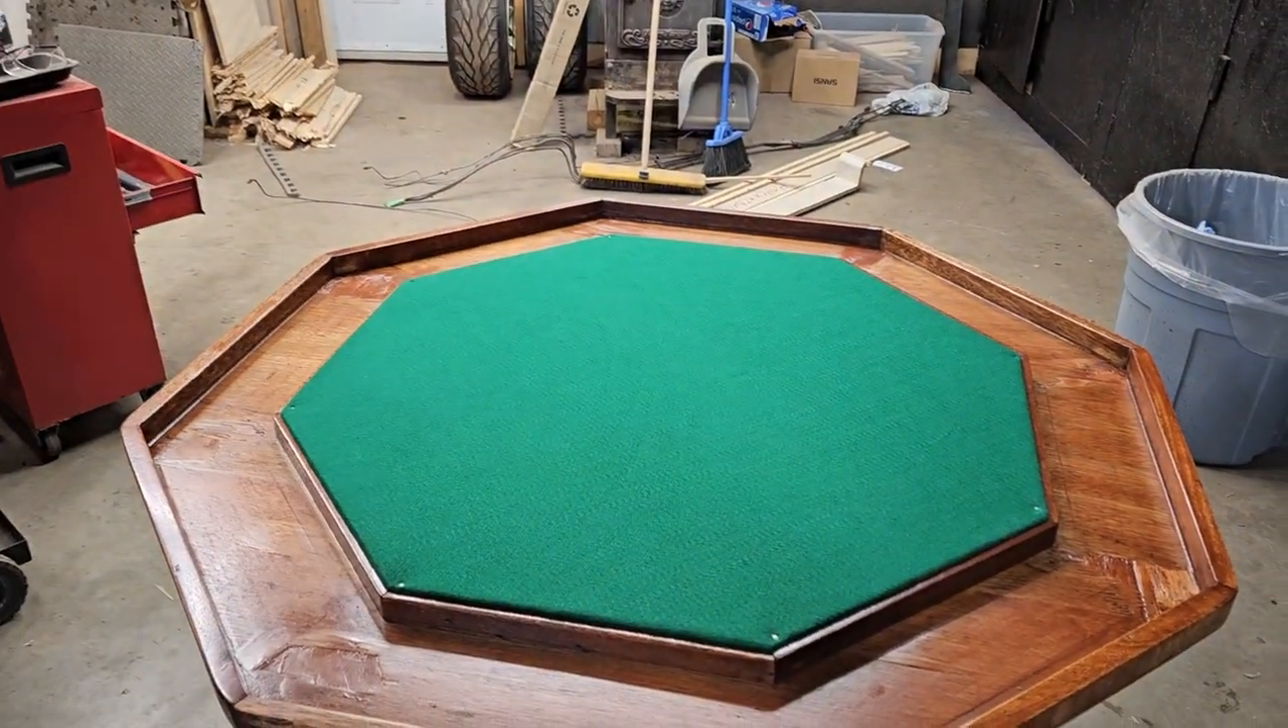But this is pretty much the finished product other than the cup holders that have to go in the corners.